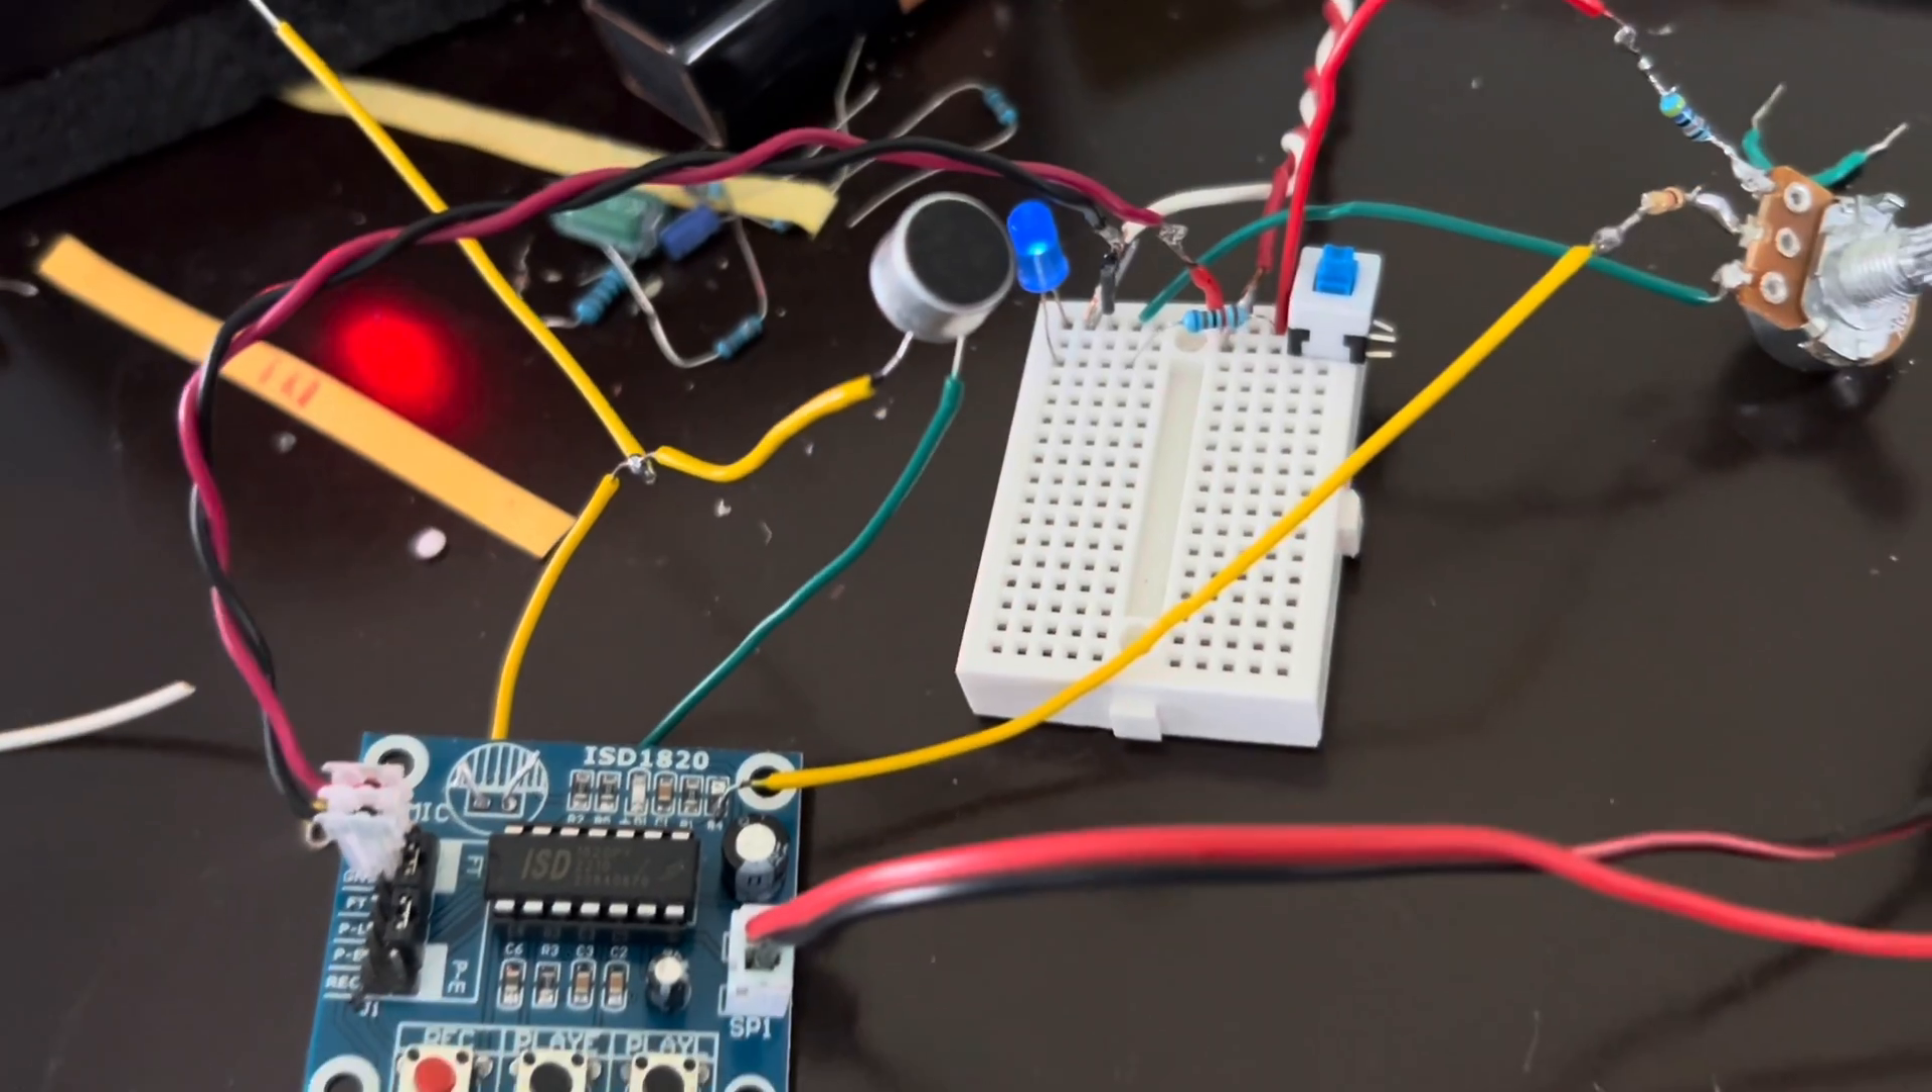So now I took the microphone off the board via separate wires, and now I can, and I added an extra input for audio in.